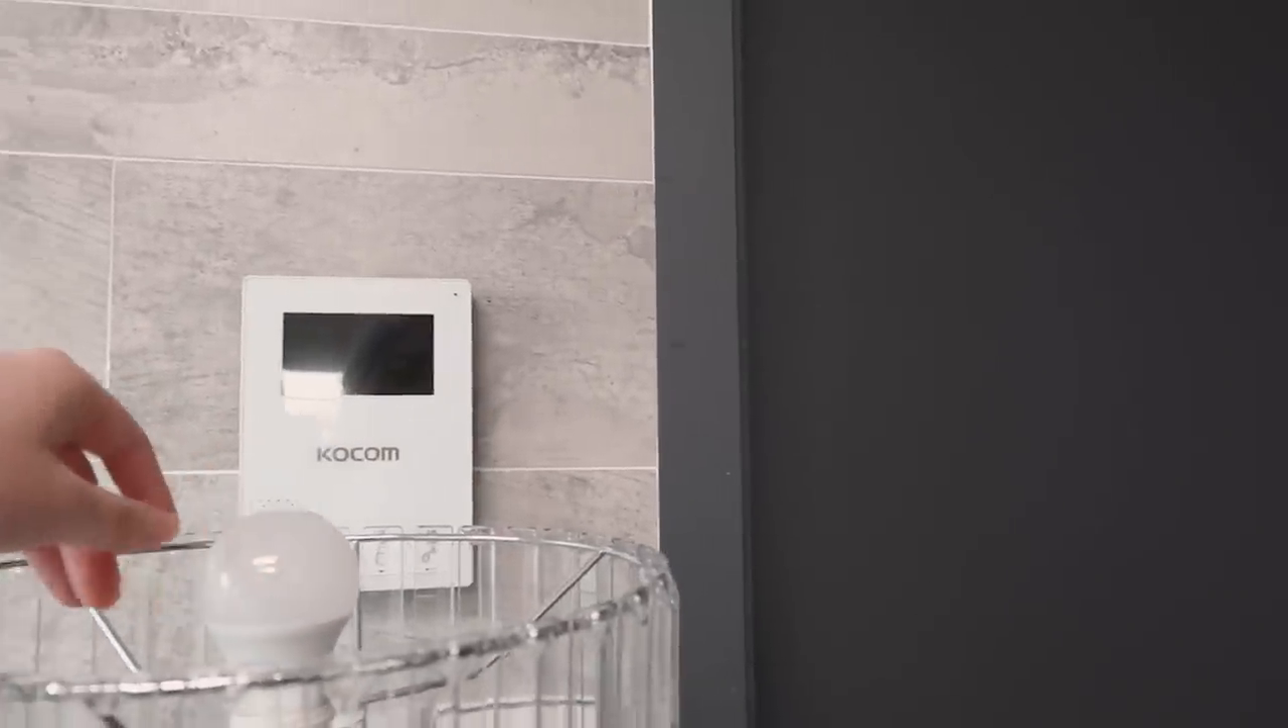It's kind of strange that the light bulb is sticking out up here.